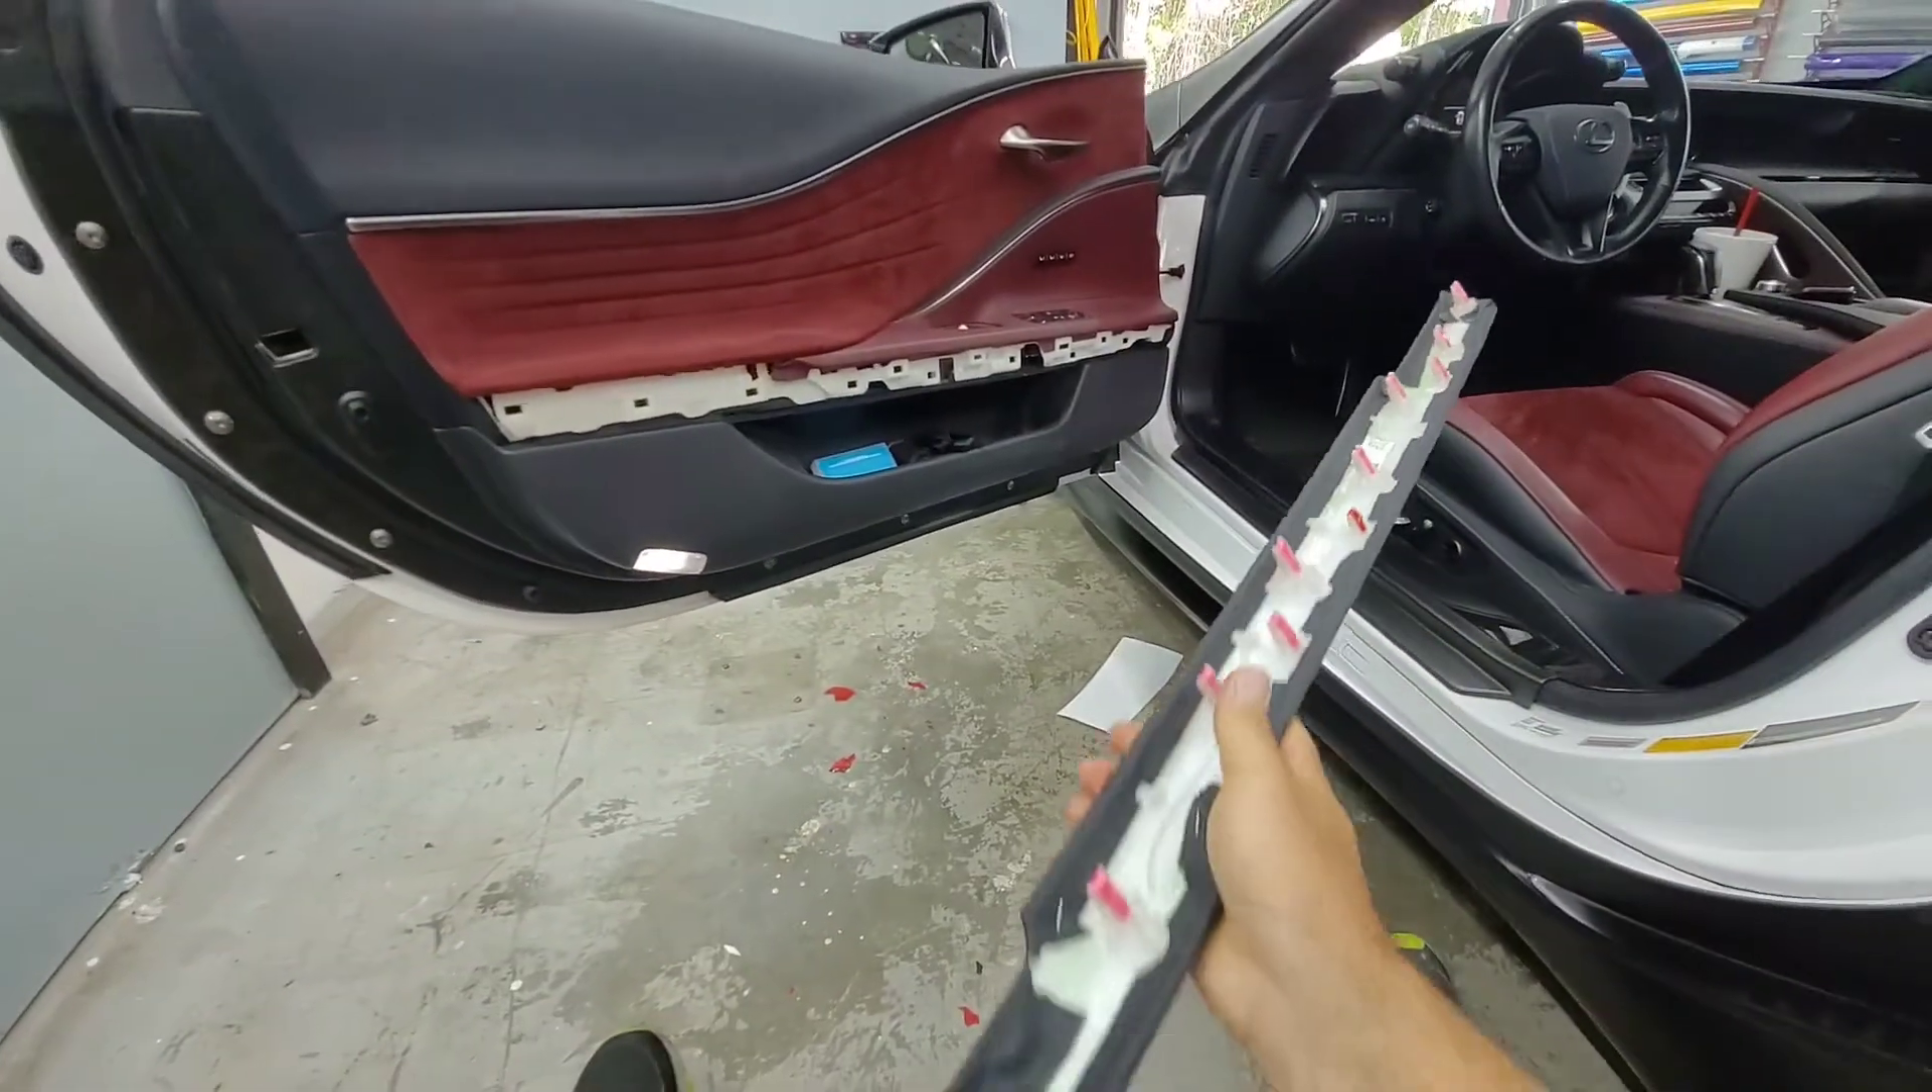As you can see we already got this little plastic trim piece off here.